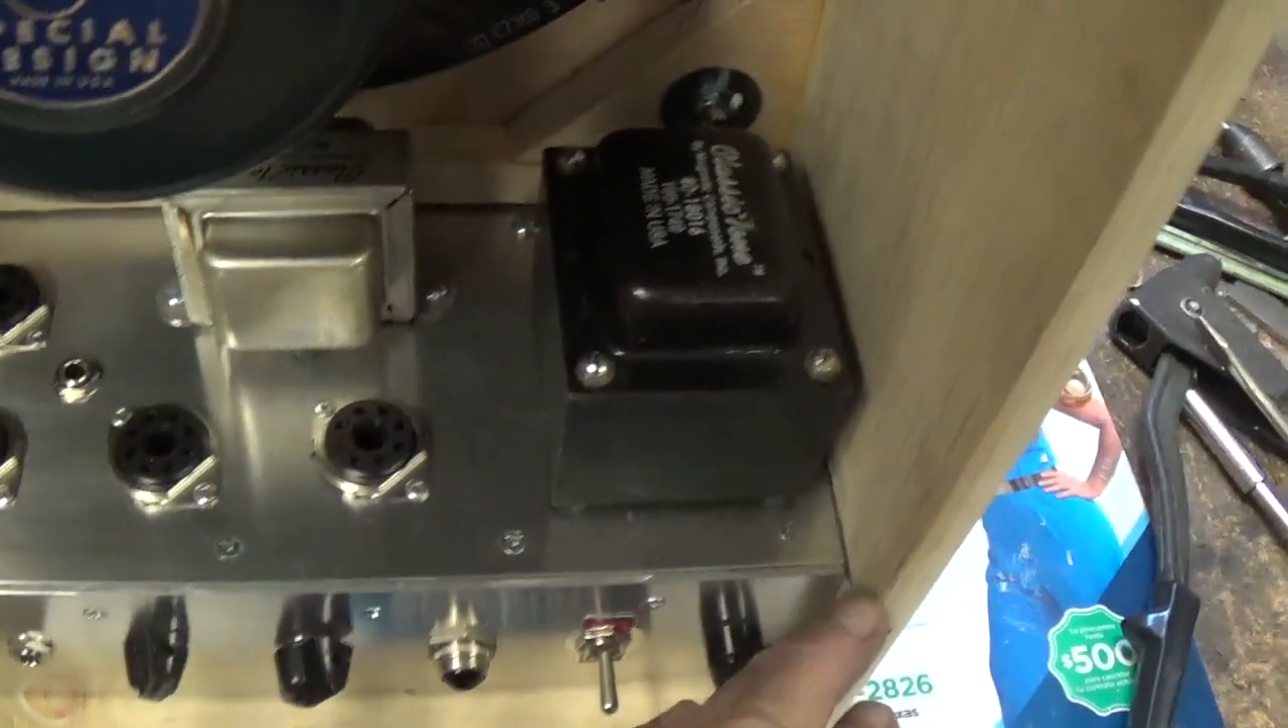Here's the chassis quite happily nestling in its cabinet.